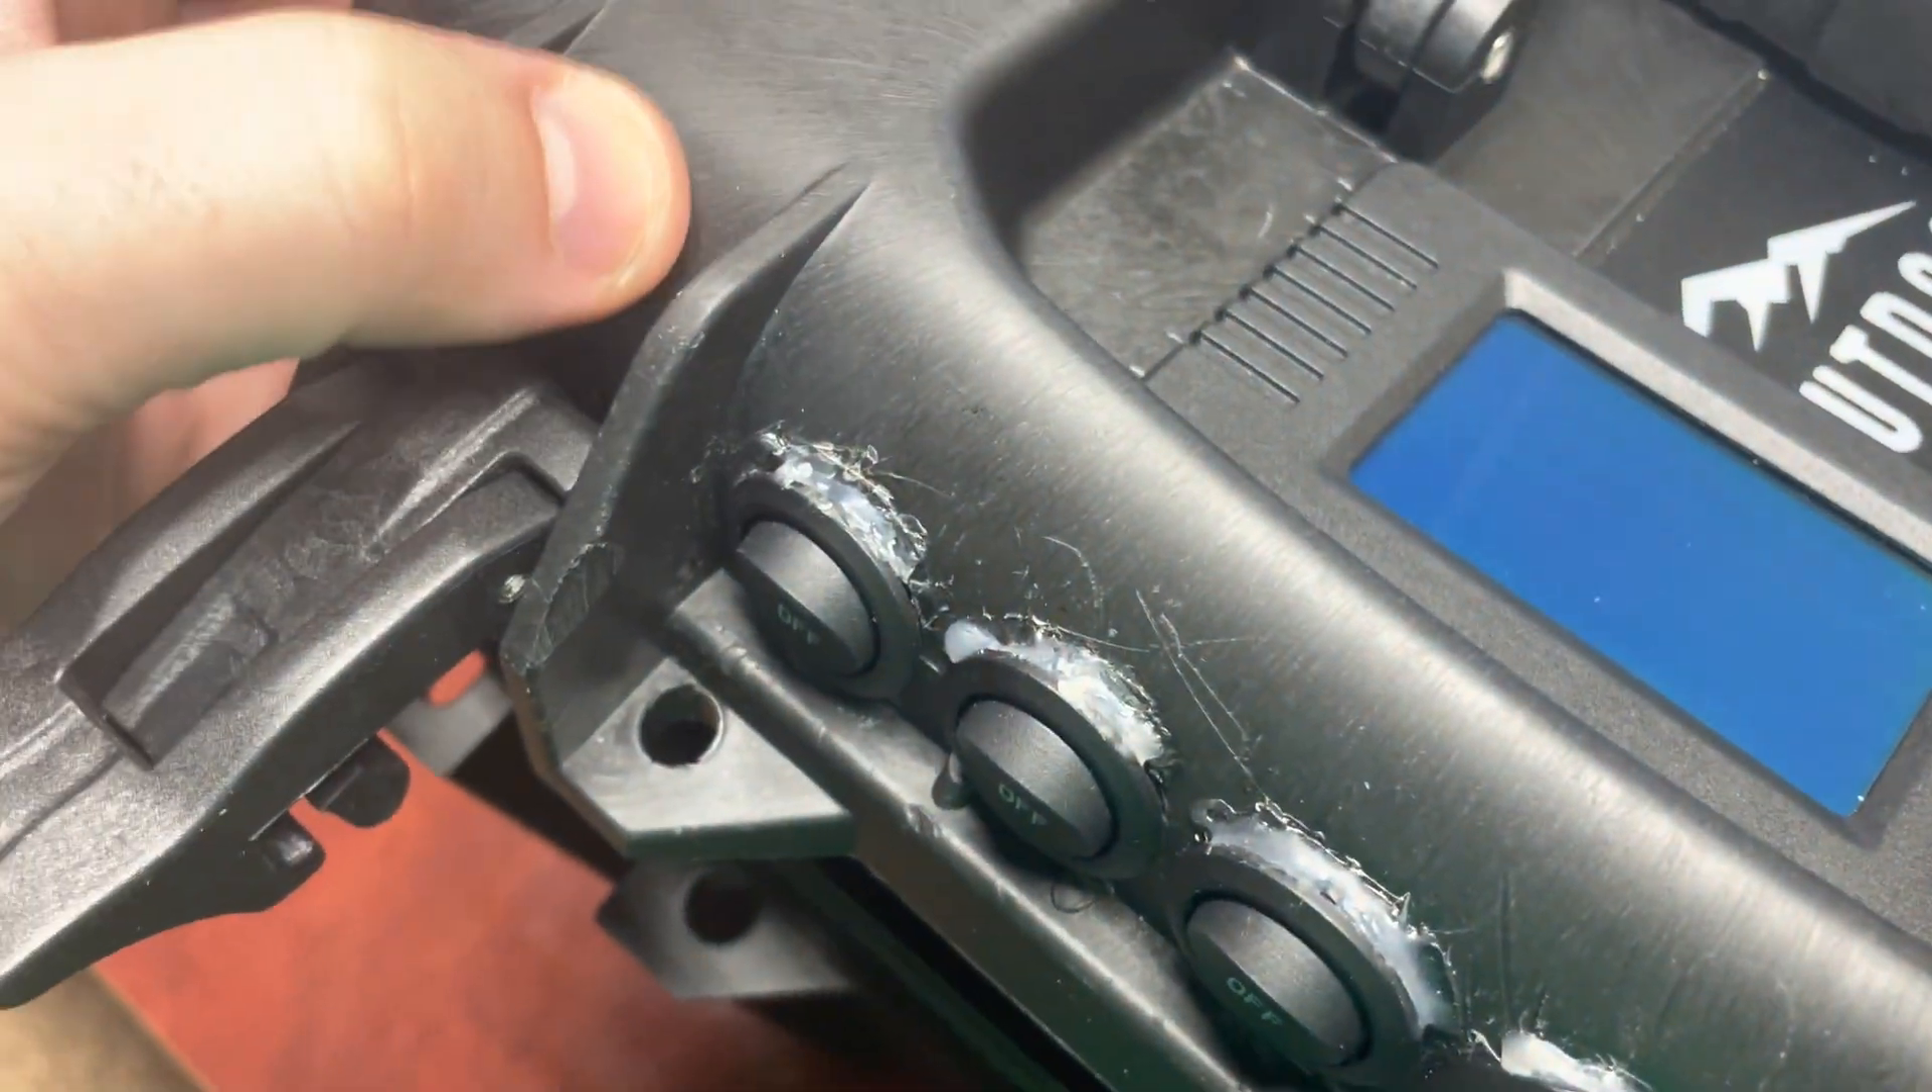They didn't mount flush because obviously the top of the box is curved.